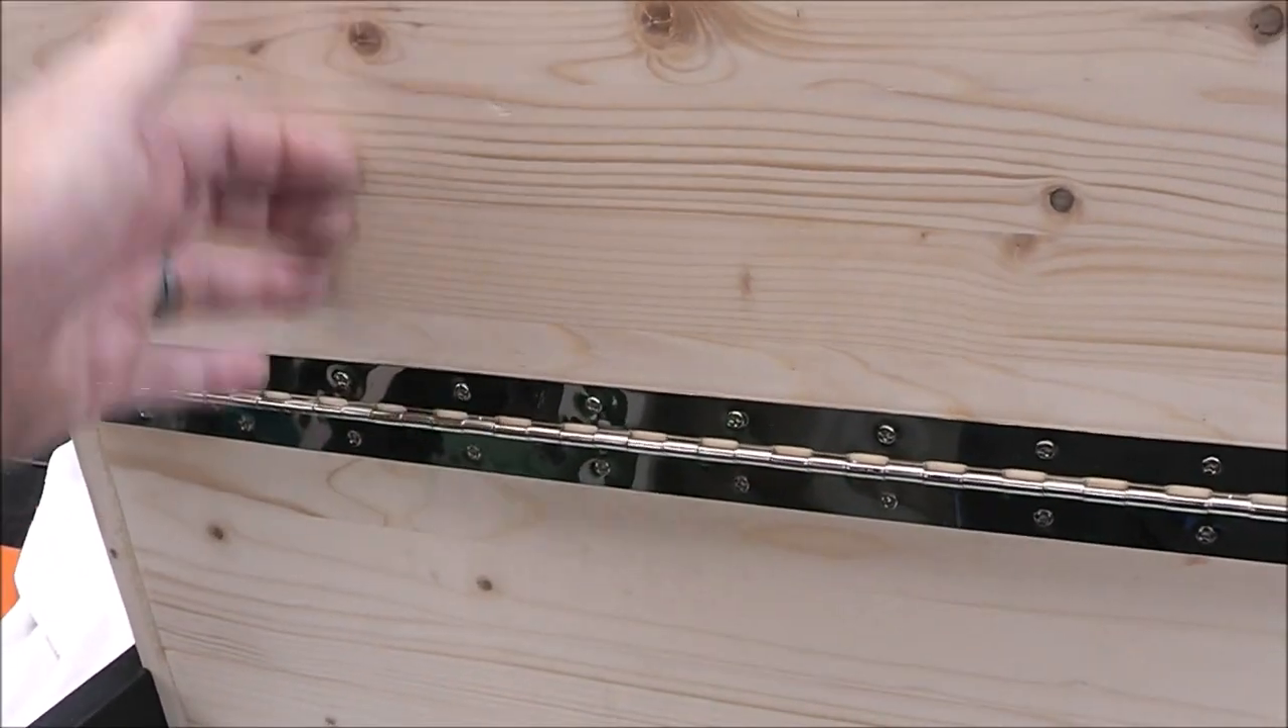Now that I've got the hinge mounted on the shelf, this is how it will be sitting when it's not being used.